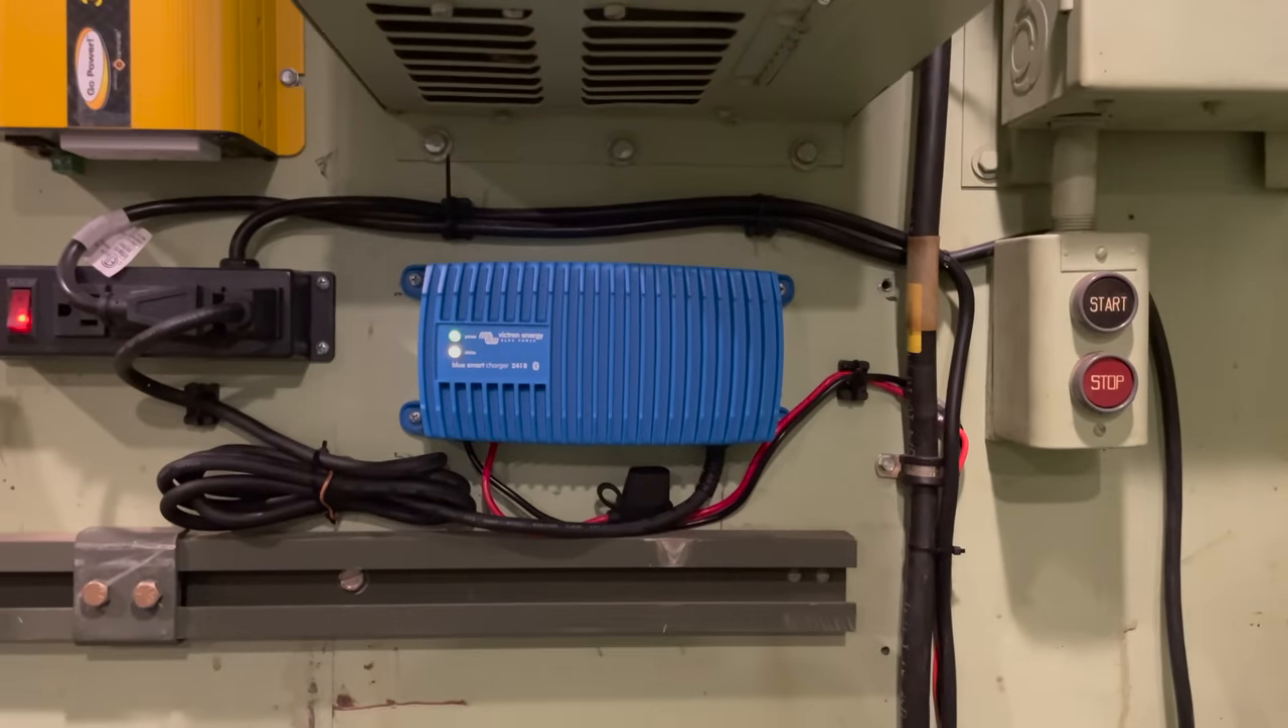I have the new charger installed right now.